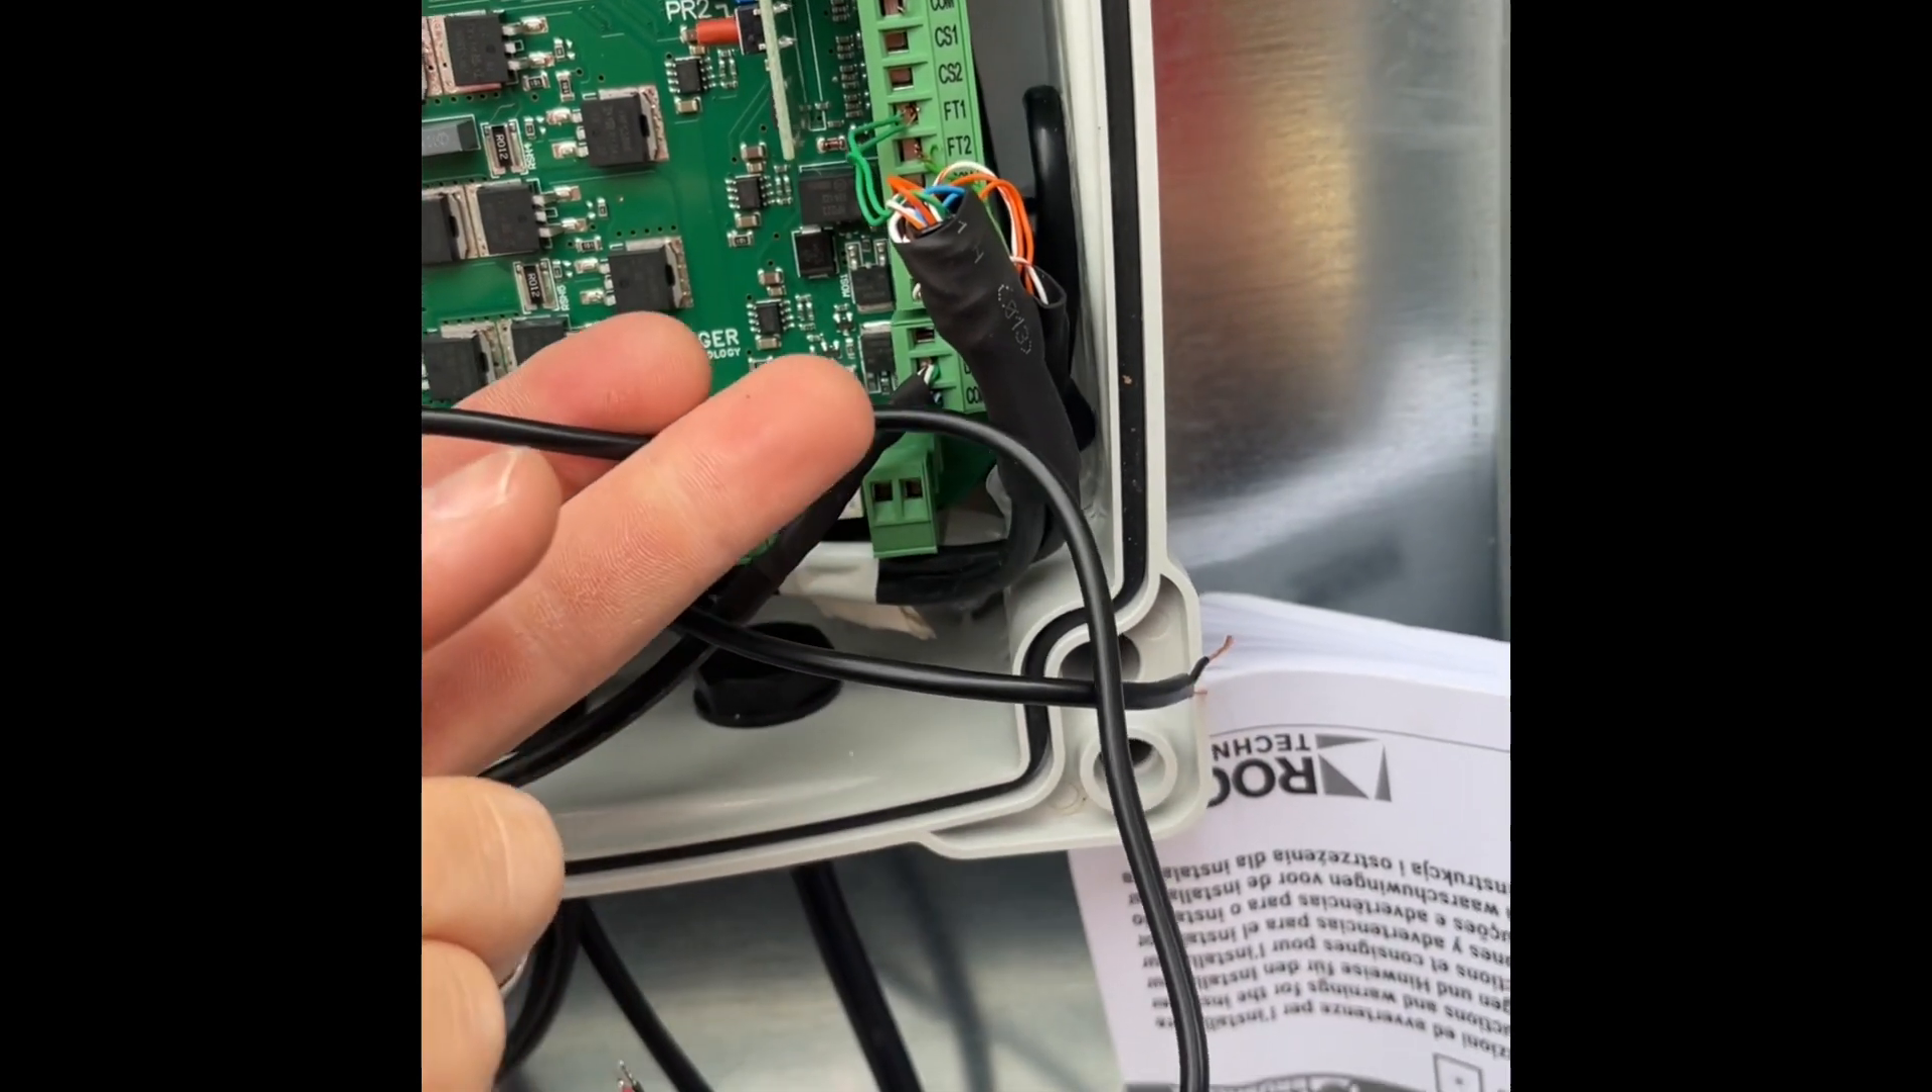All right so we've pulled the cables through and we've now got them inside the motor.